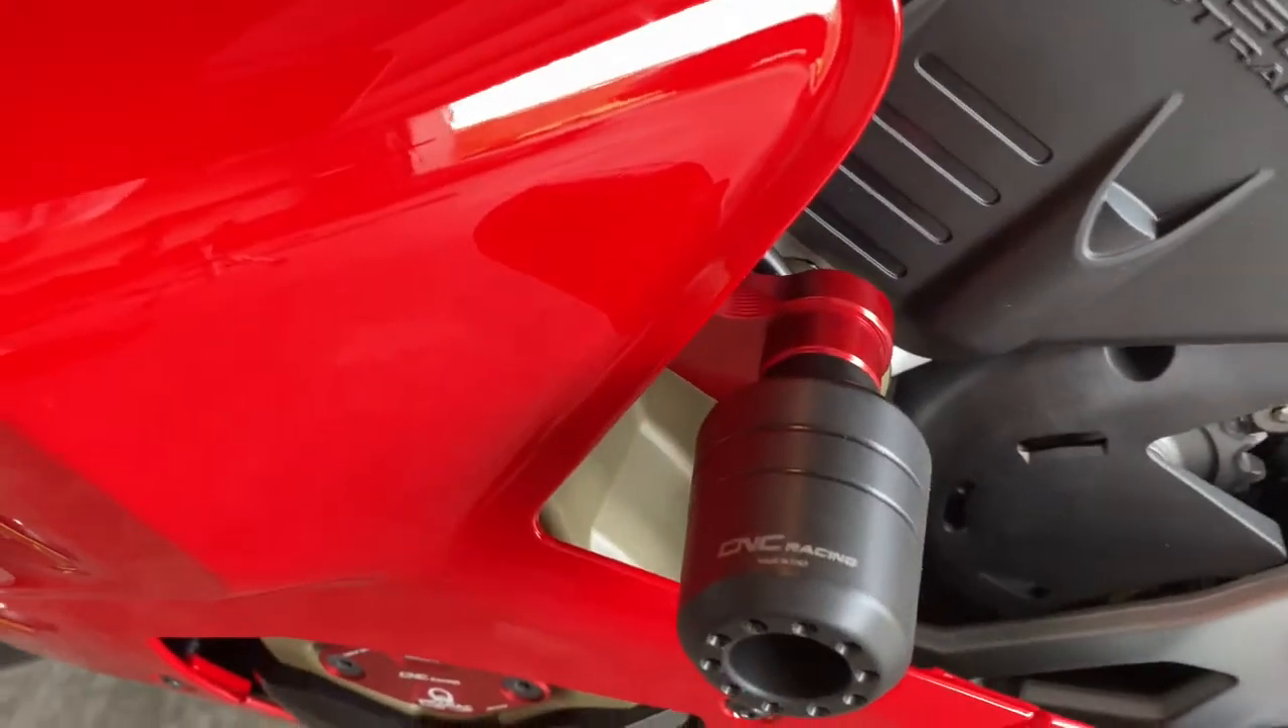Got the CNC frame sliders installed.